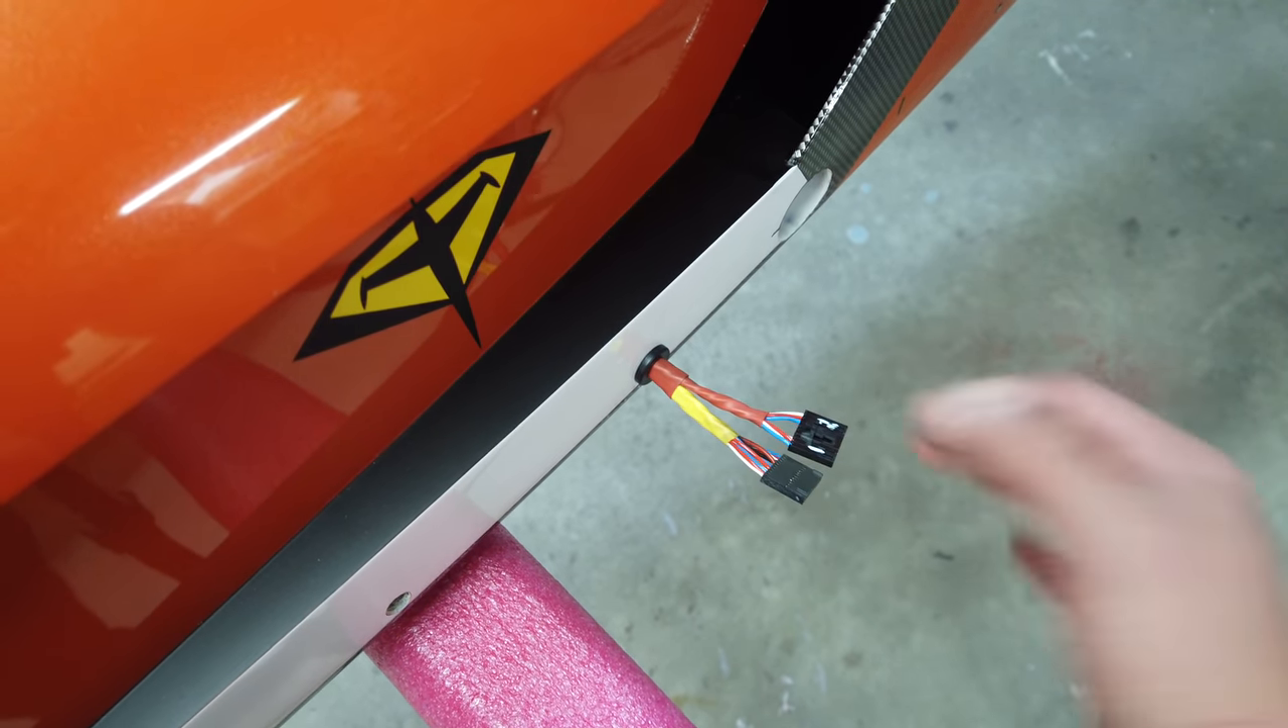But the nice thing about the shrink tubing is it fits beautifully in the grommets. Okay, so it is just a nice fit. Keeps things all separate.